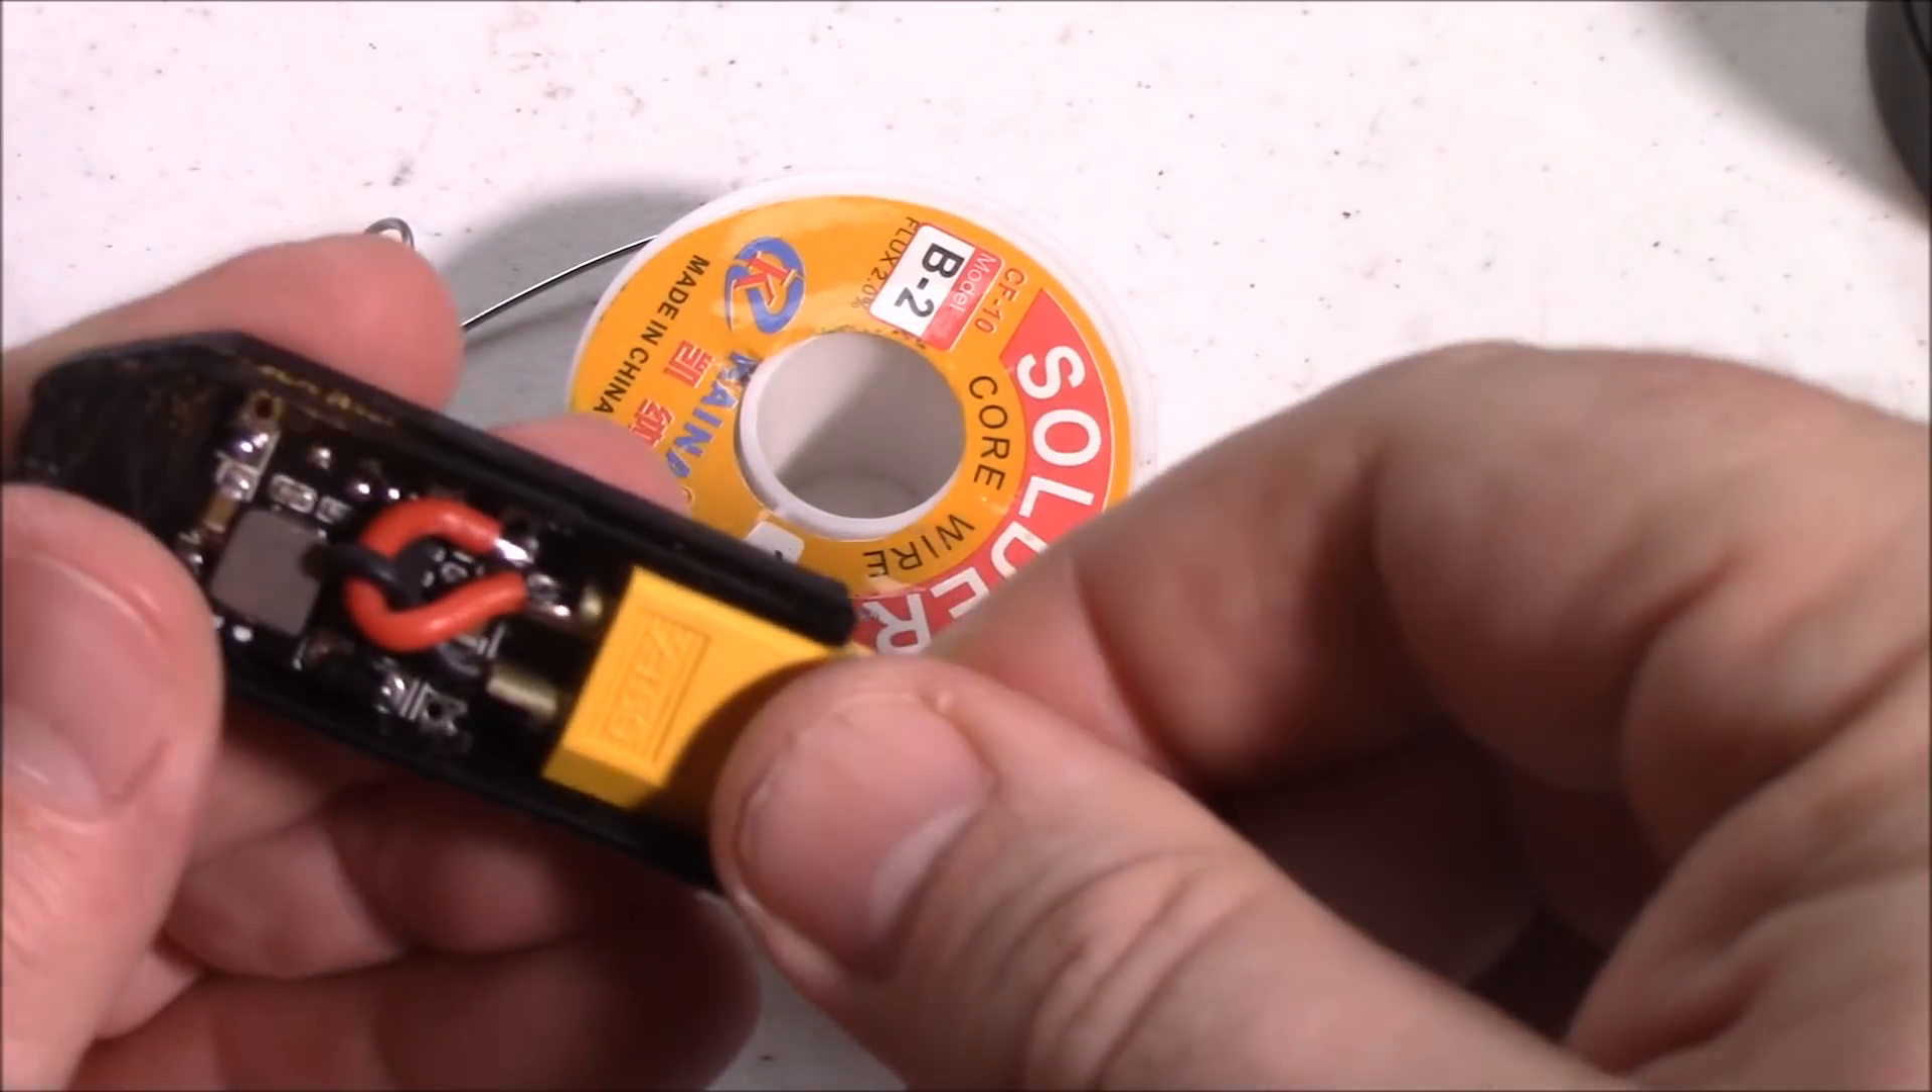And I twisted these wires around to shorten them a little bit more. And also I wanted to have the positive on the positive side.